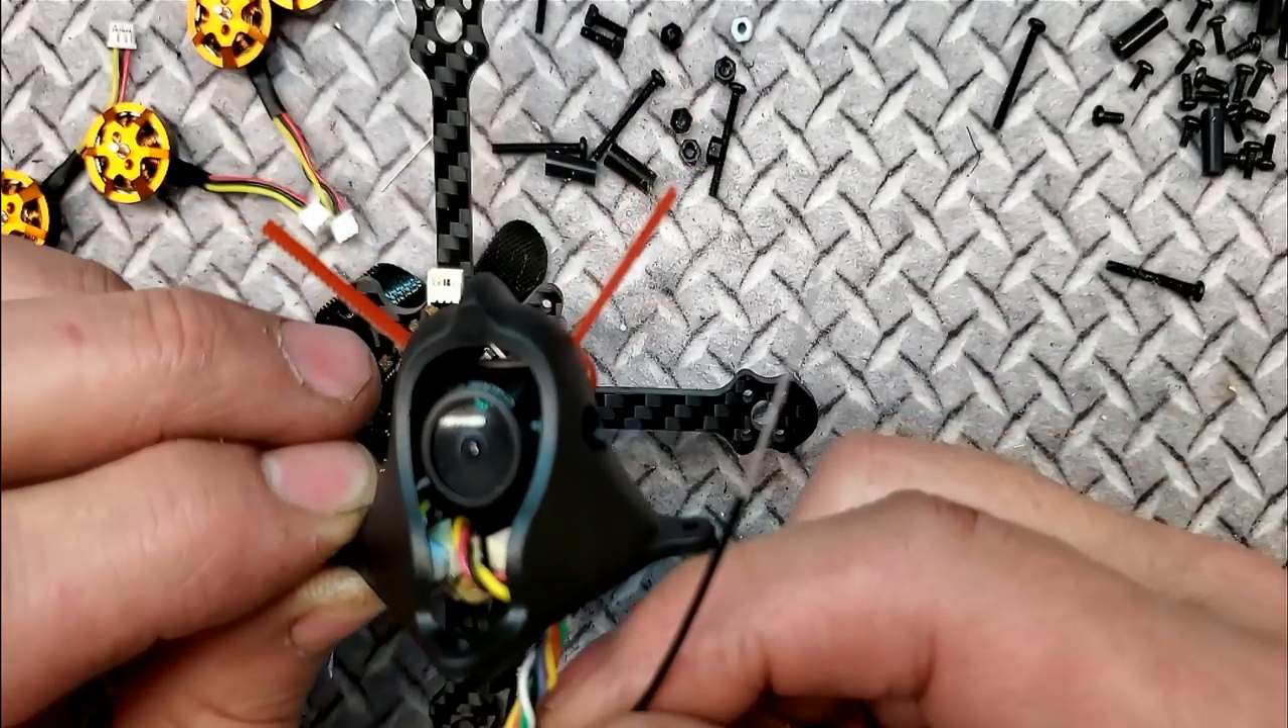This is the top being completed. As you can see, I have the little zip ties coming out here.